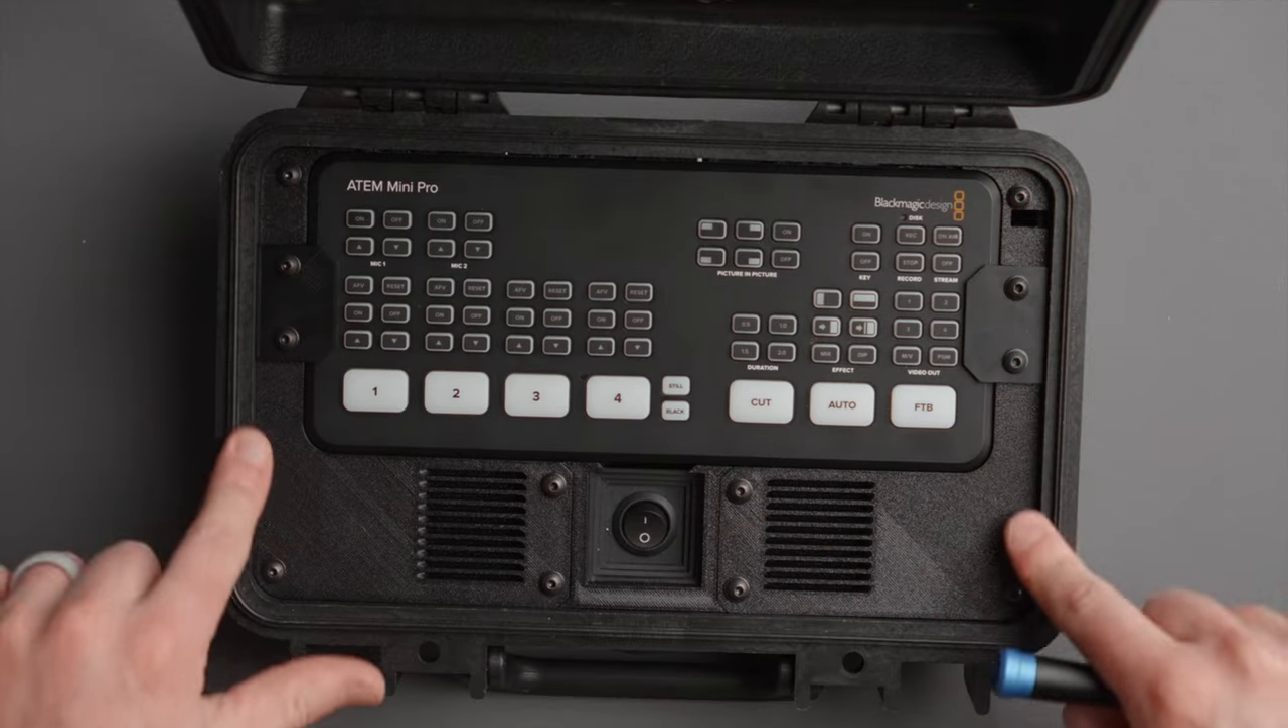We can fit the ATEM nicely. It's nice and flush and there's no huge gaps around the outside of the case.